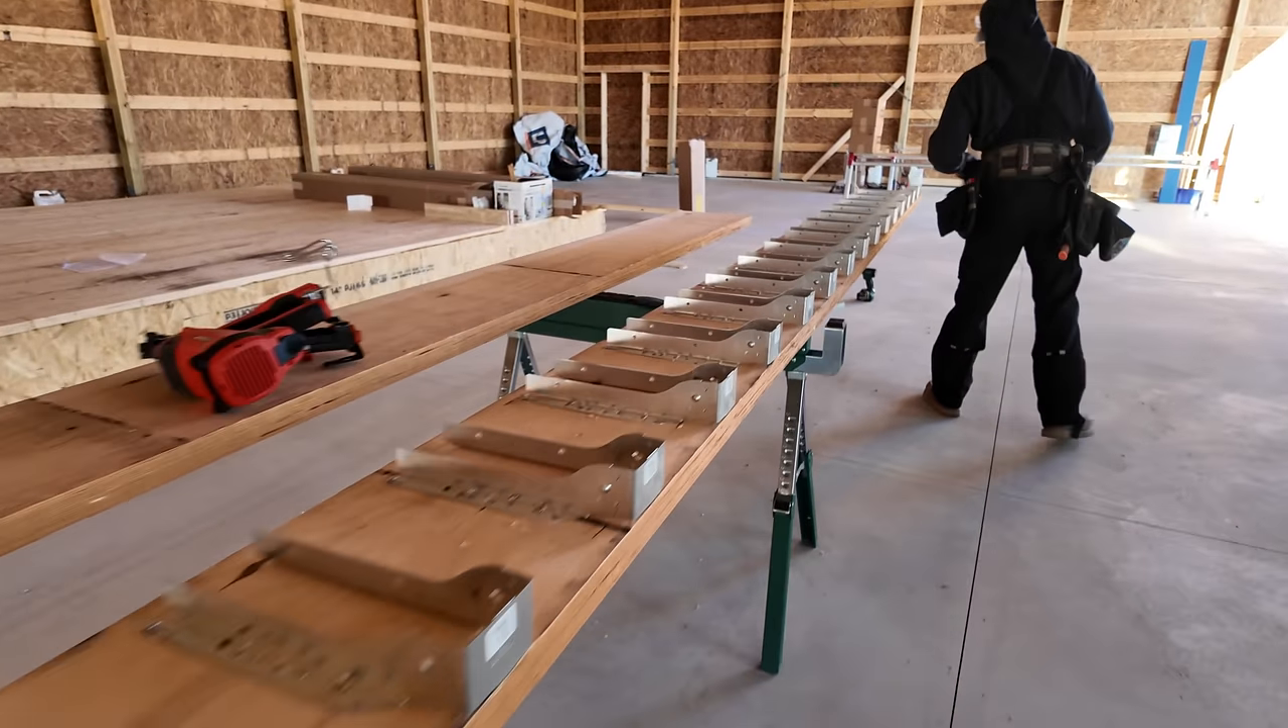All right guys we've got all these joist hangers installed on this 27 foot 8 and 3 8 inch long LVL that is 14 inches tall.